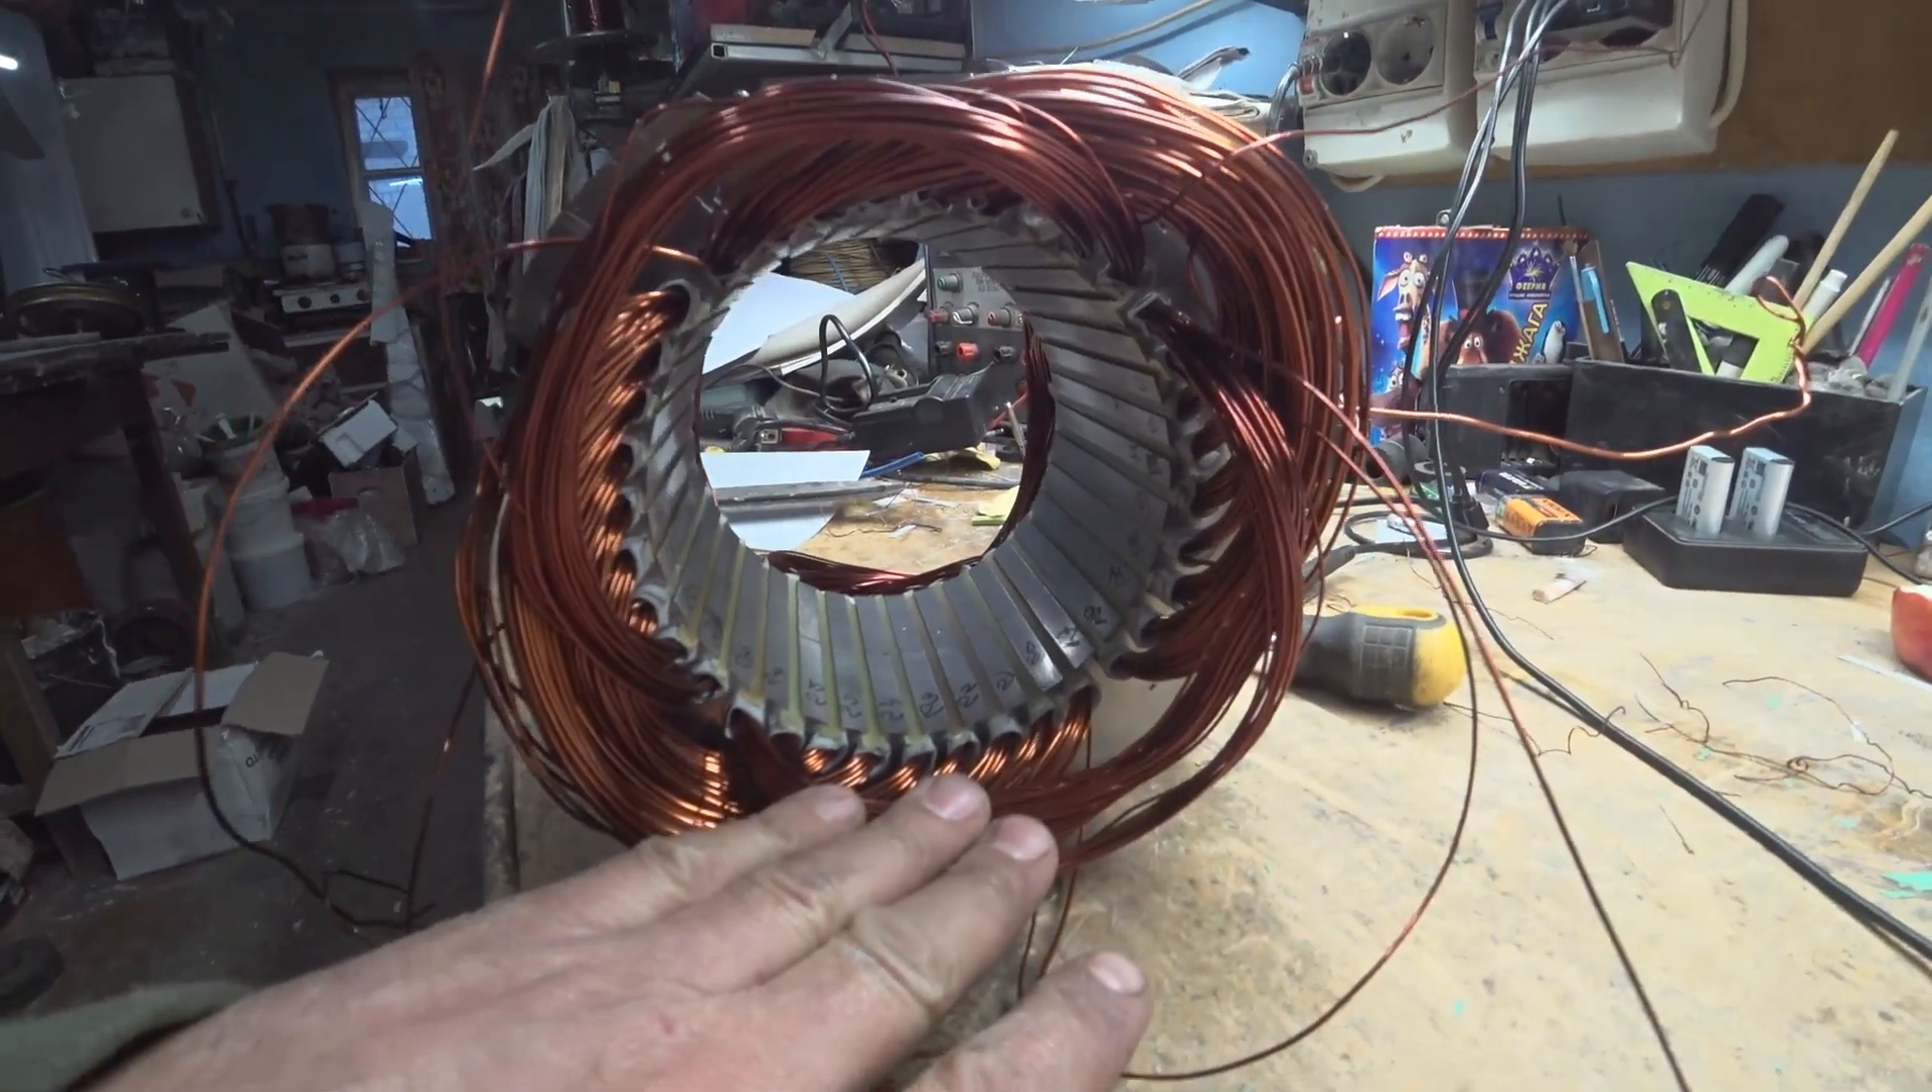Все катушки на своих местах ну и собственно осталось их скоммутировать.